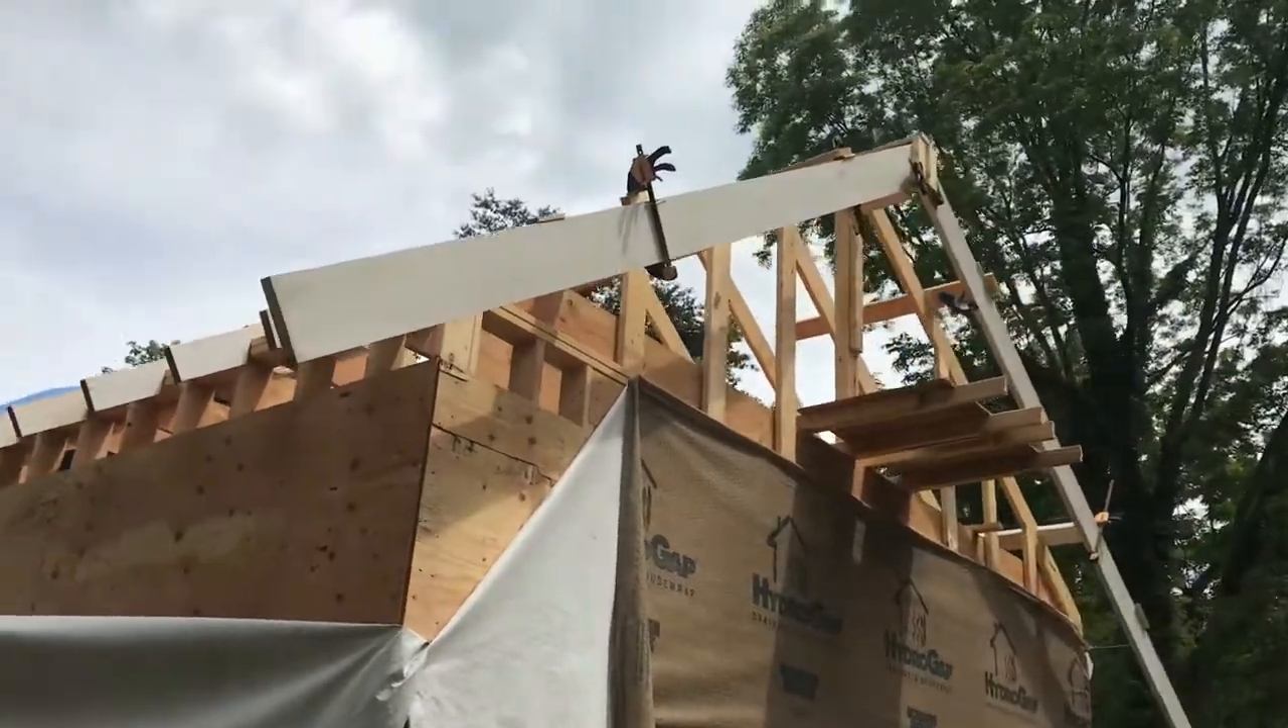There's our 2x10 barge rafter still got a couple of permanent lookout rafters on there but it's still kind of just tacked up there.